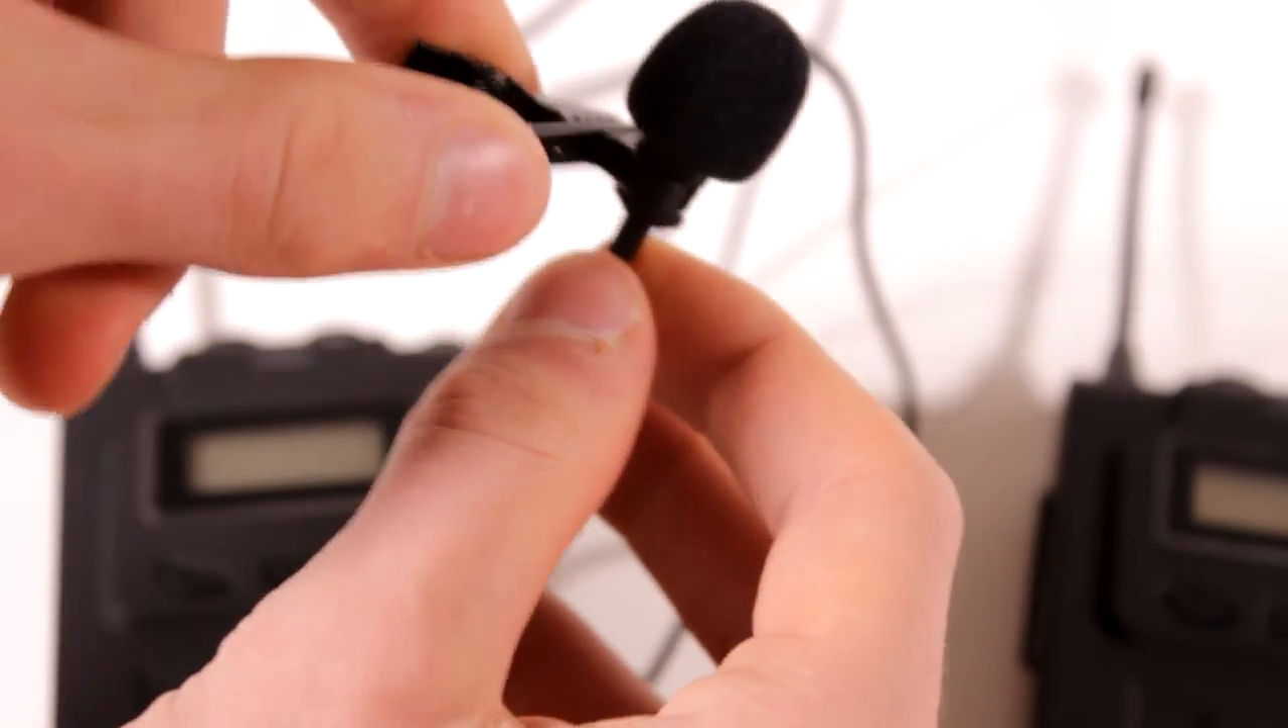I have gone ahead and put the little windscreen and the clippy thing on the lavalier mic so it's actually ready to be used.